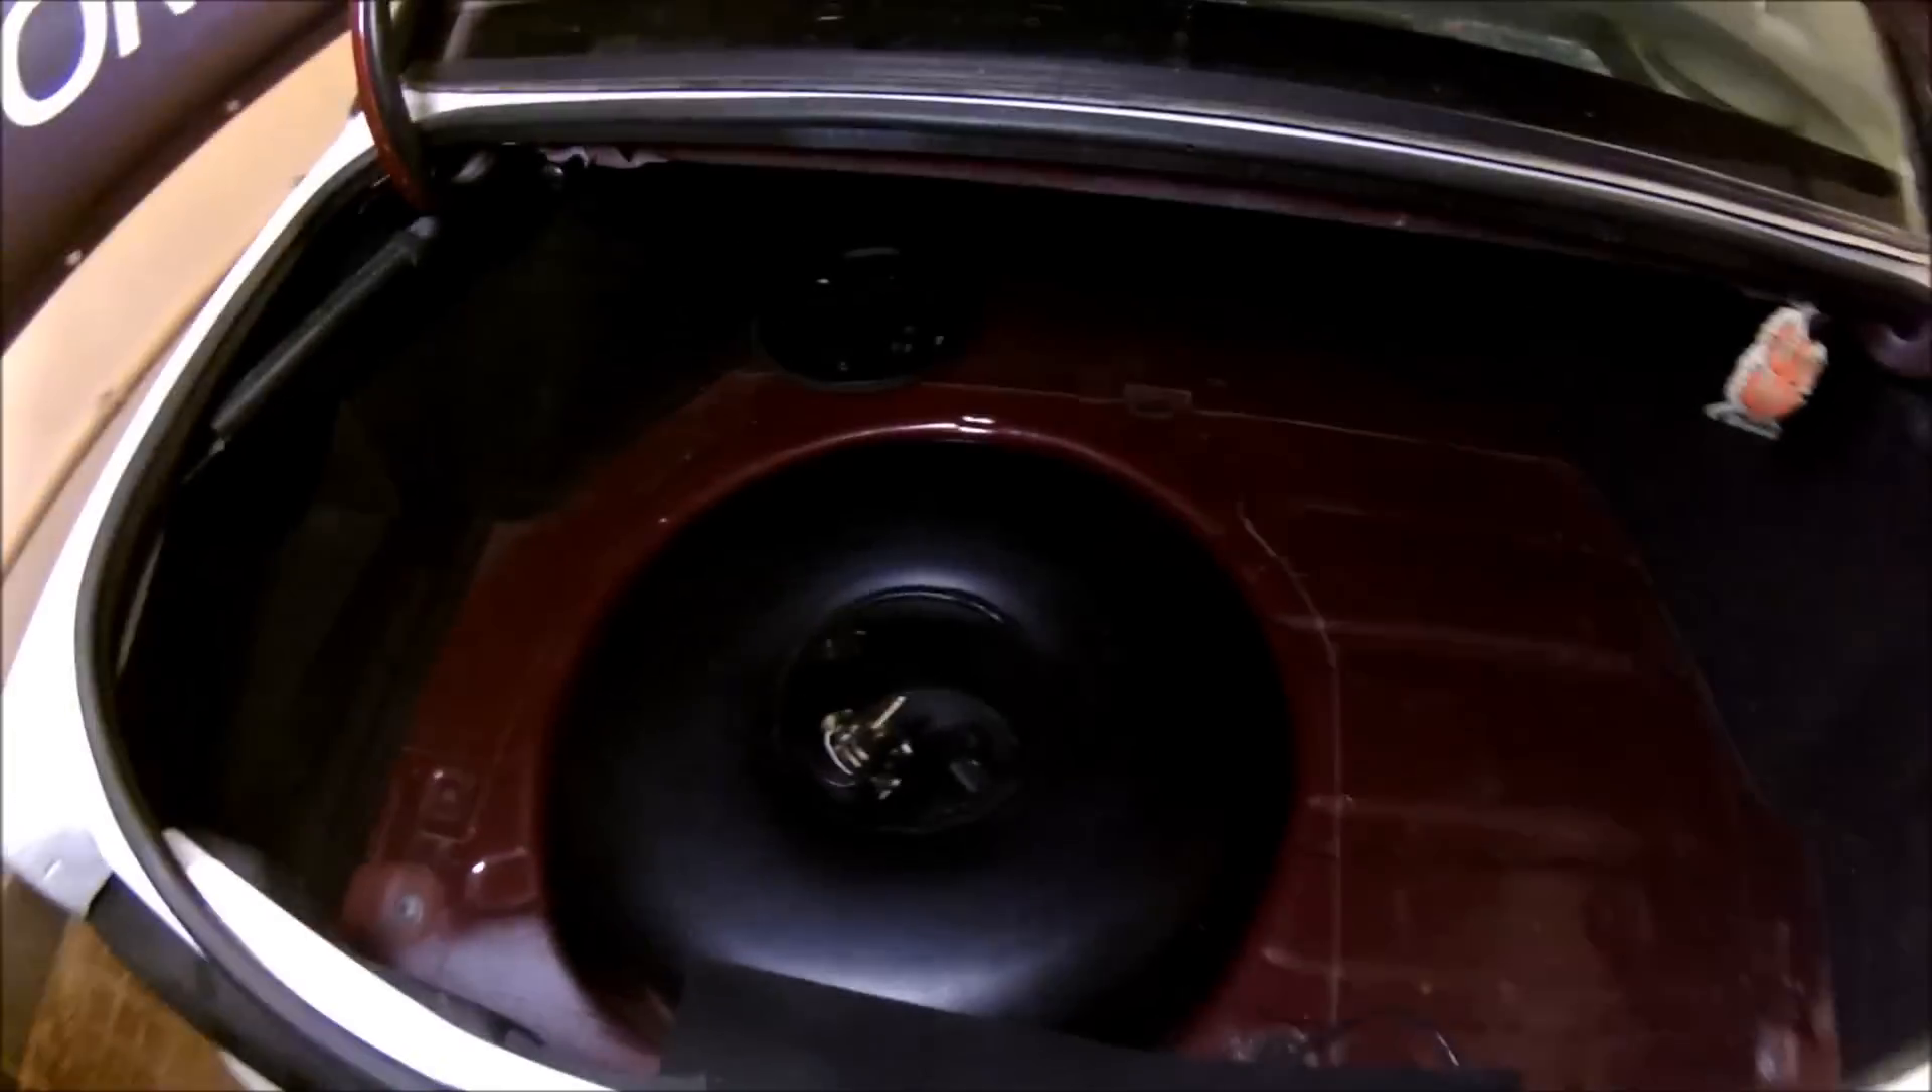Dzisiaj też już udało mi się włożyć butlę gazową.